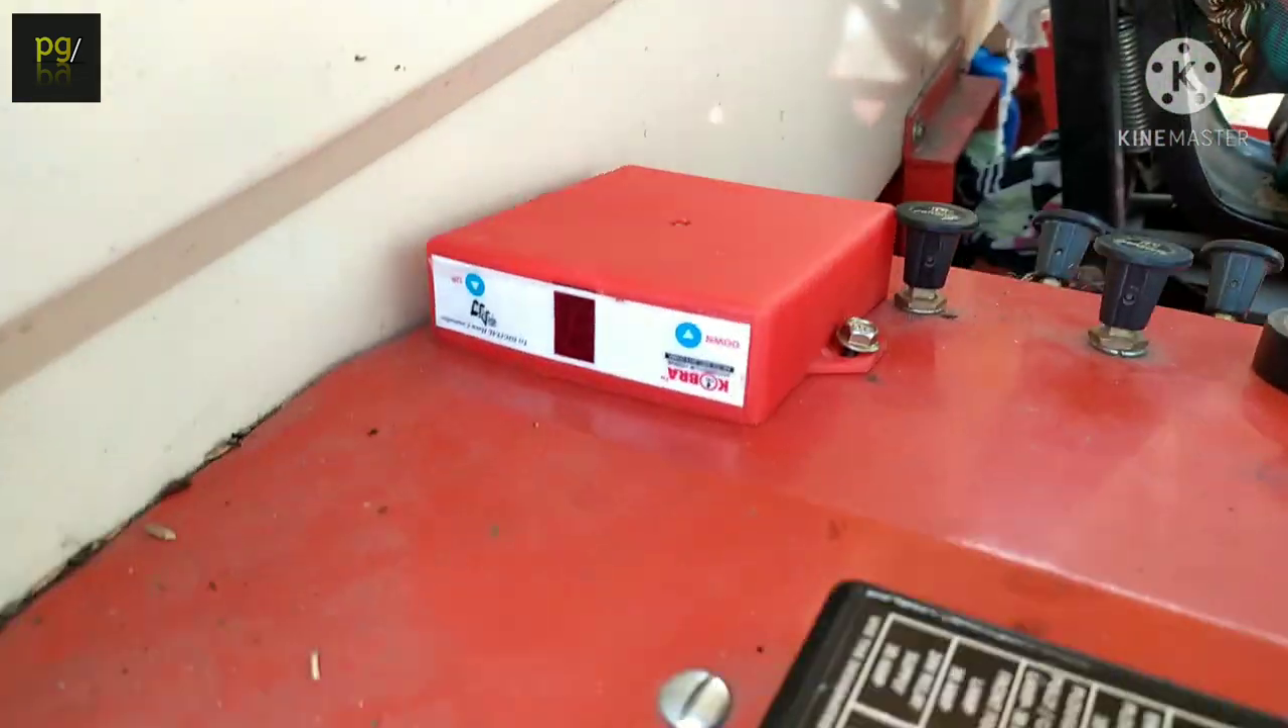सबसे पहले यह जो है हमने हमारा कंट्रोलर यहां पर लगा दिया है।